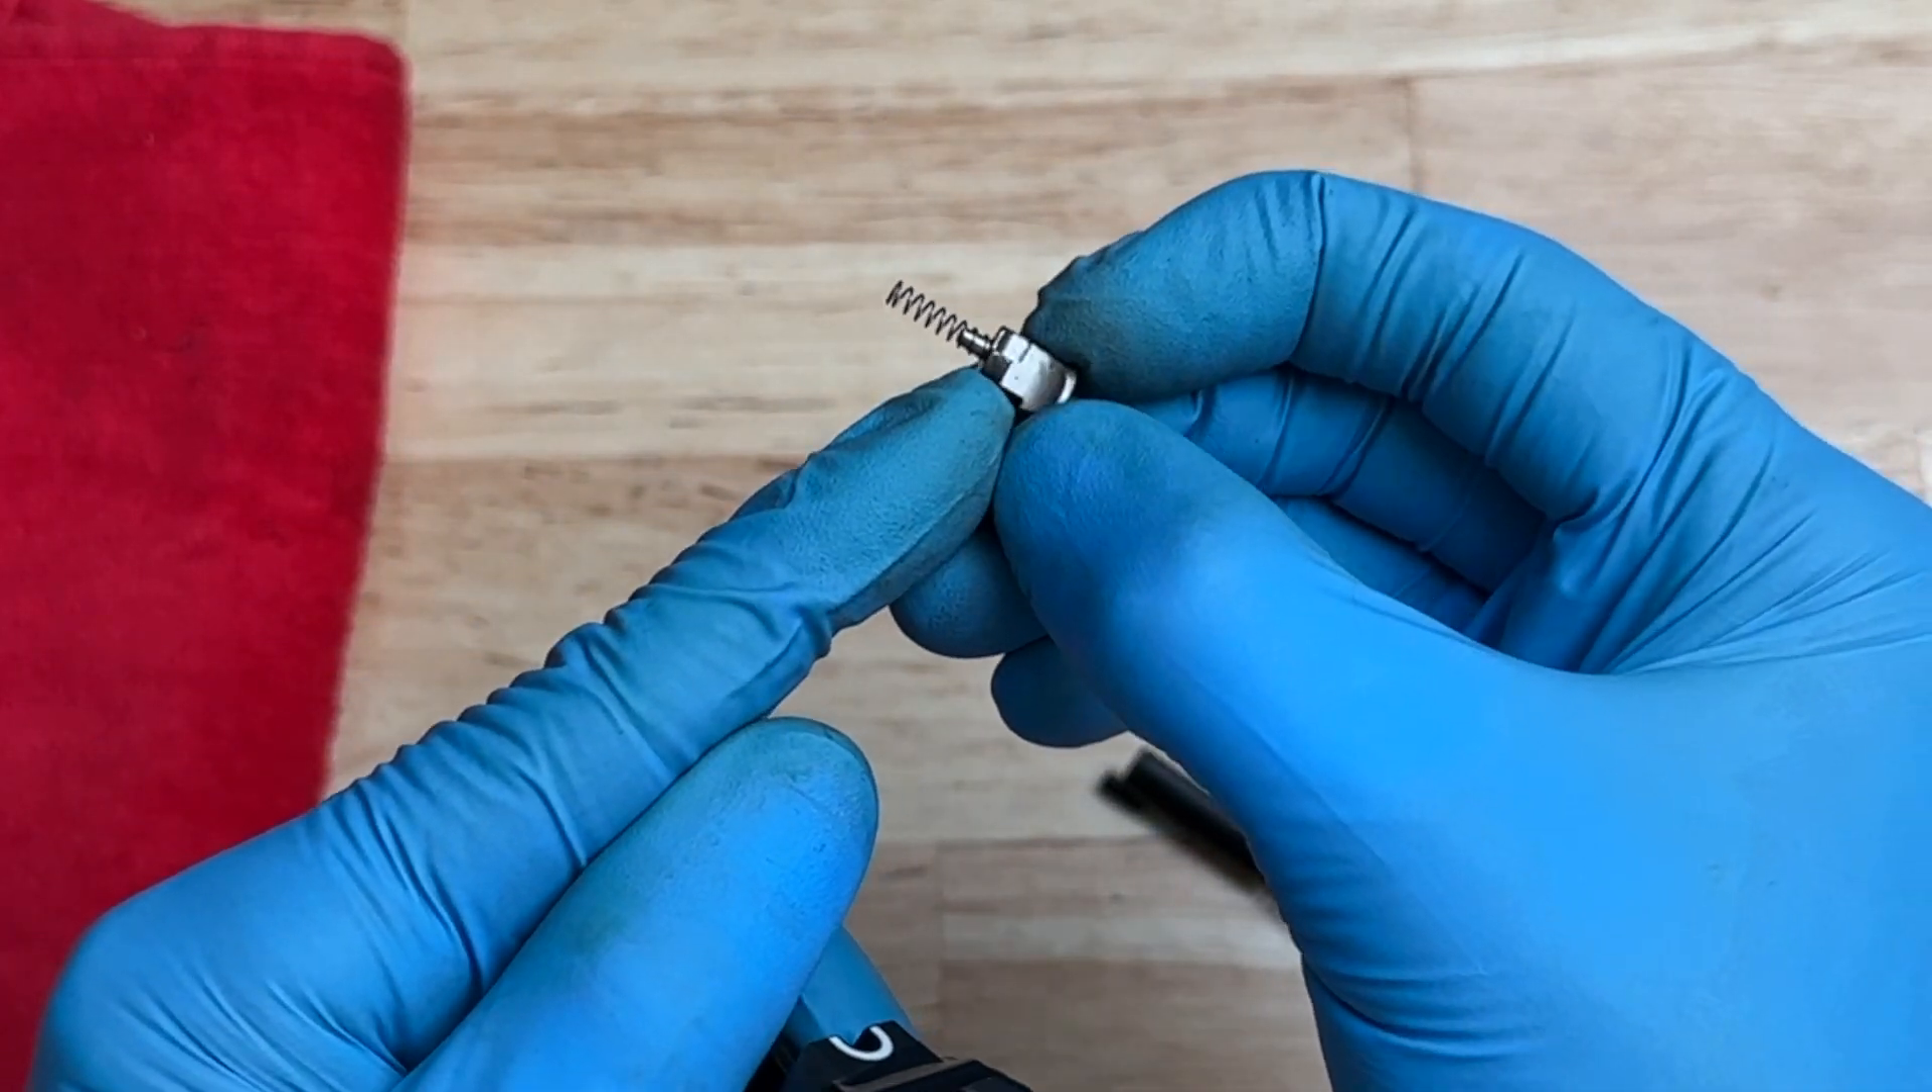And now you can take the plunger out and you can see the spring is attached to it.